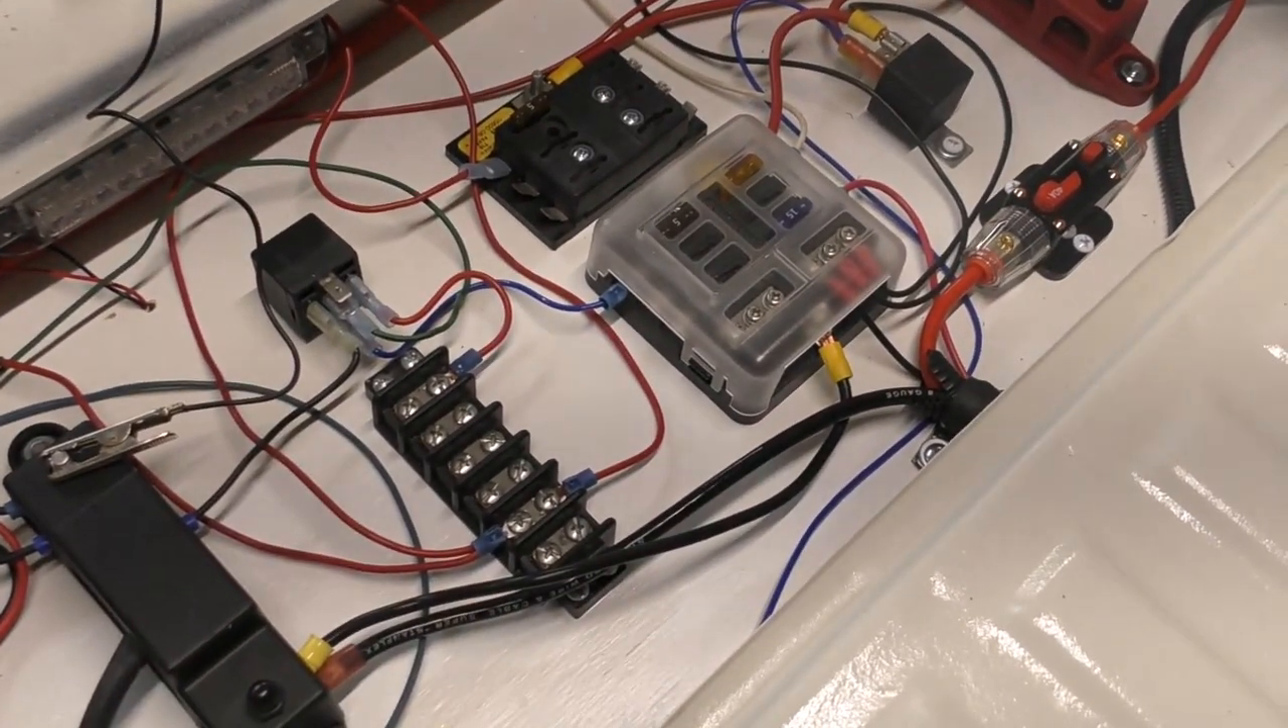I haven't loomed any of the wiring yet or cleaned it up because i still have a lot more wiring to come in to here.